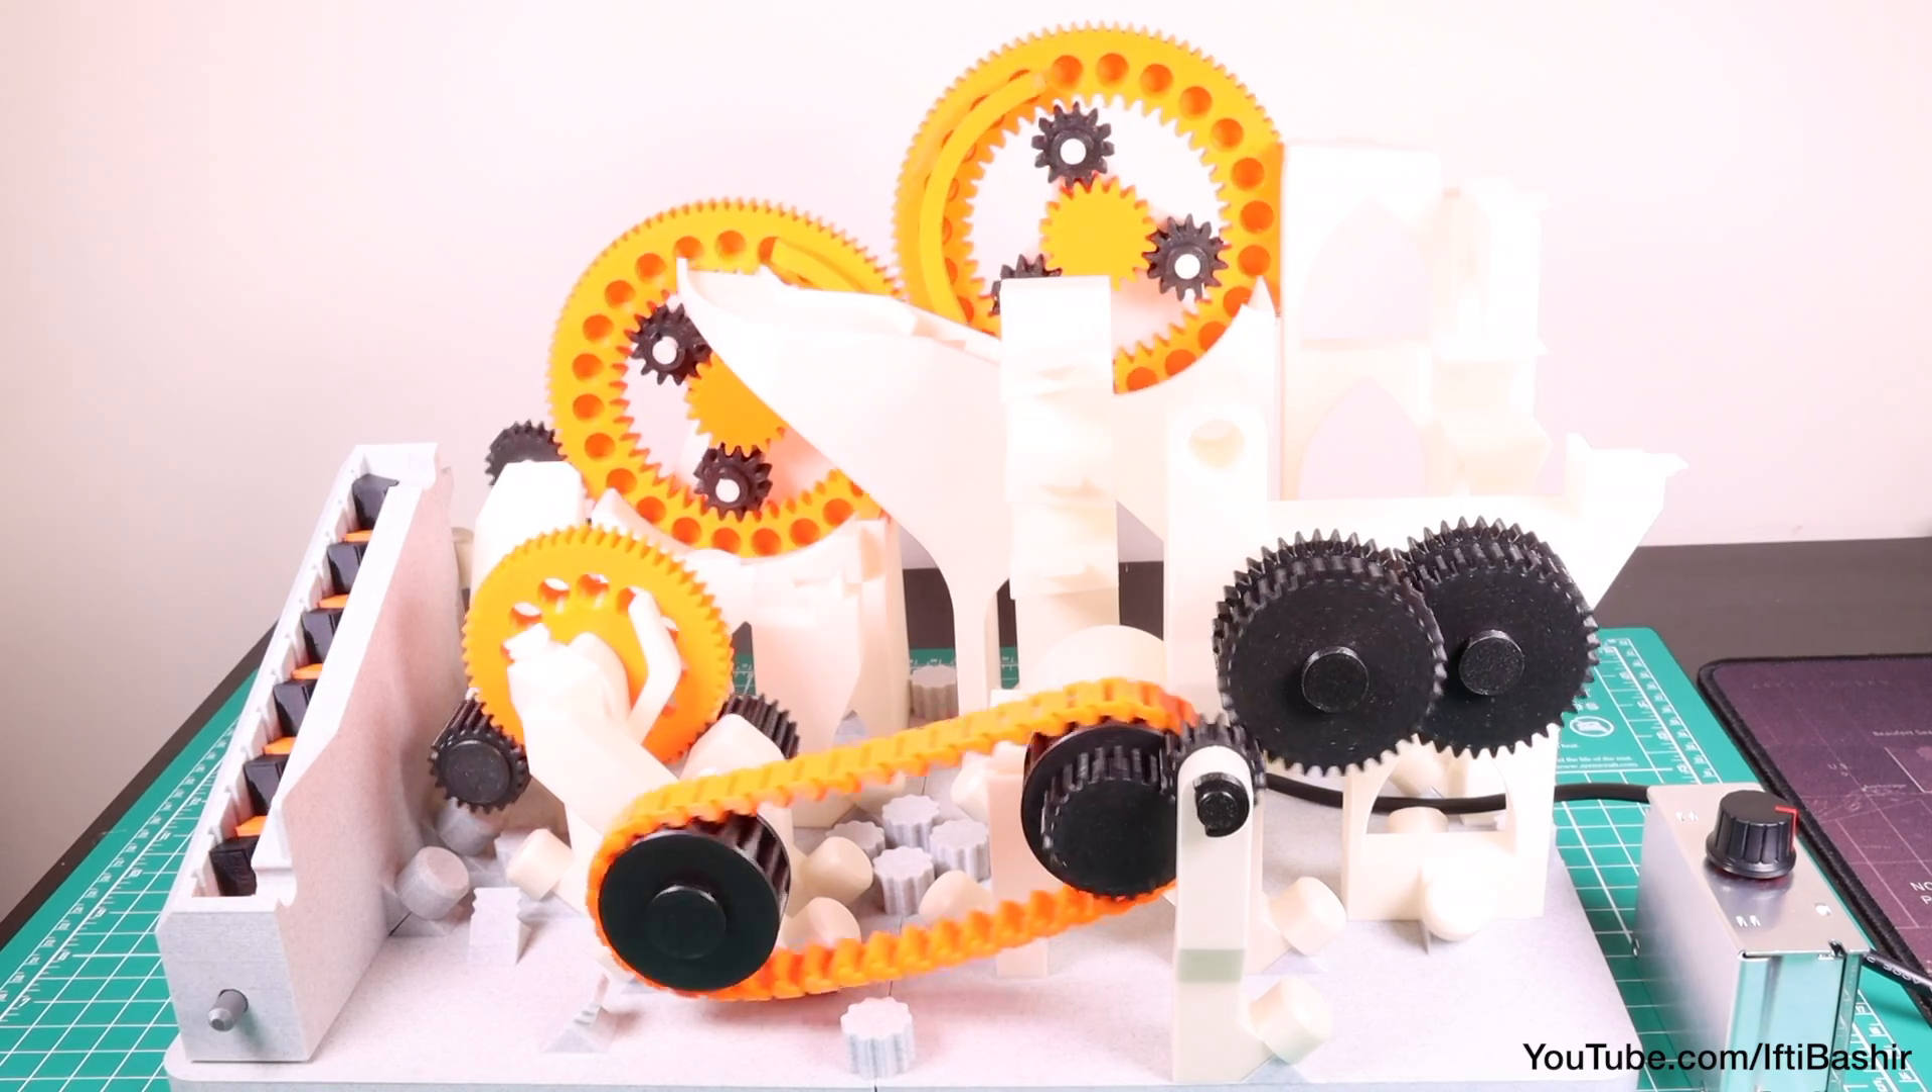And with that, our gears are now all in place and complete.